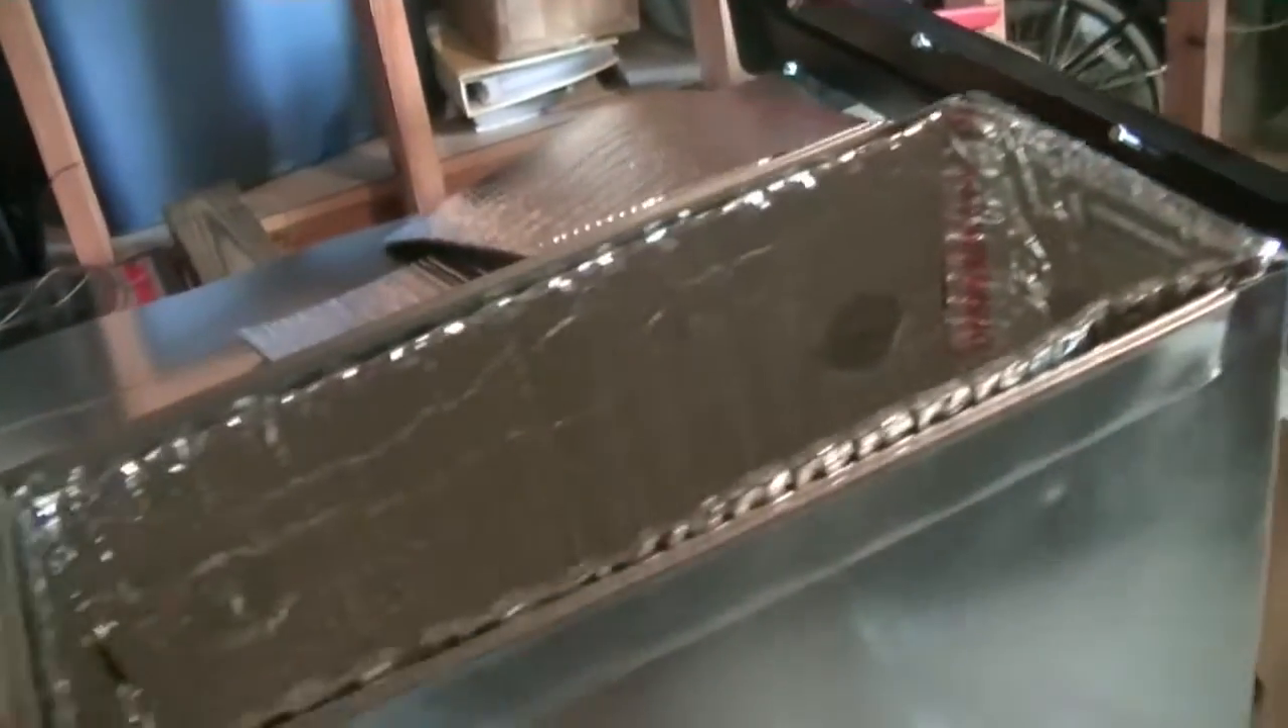We have all of our insulation in.